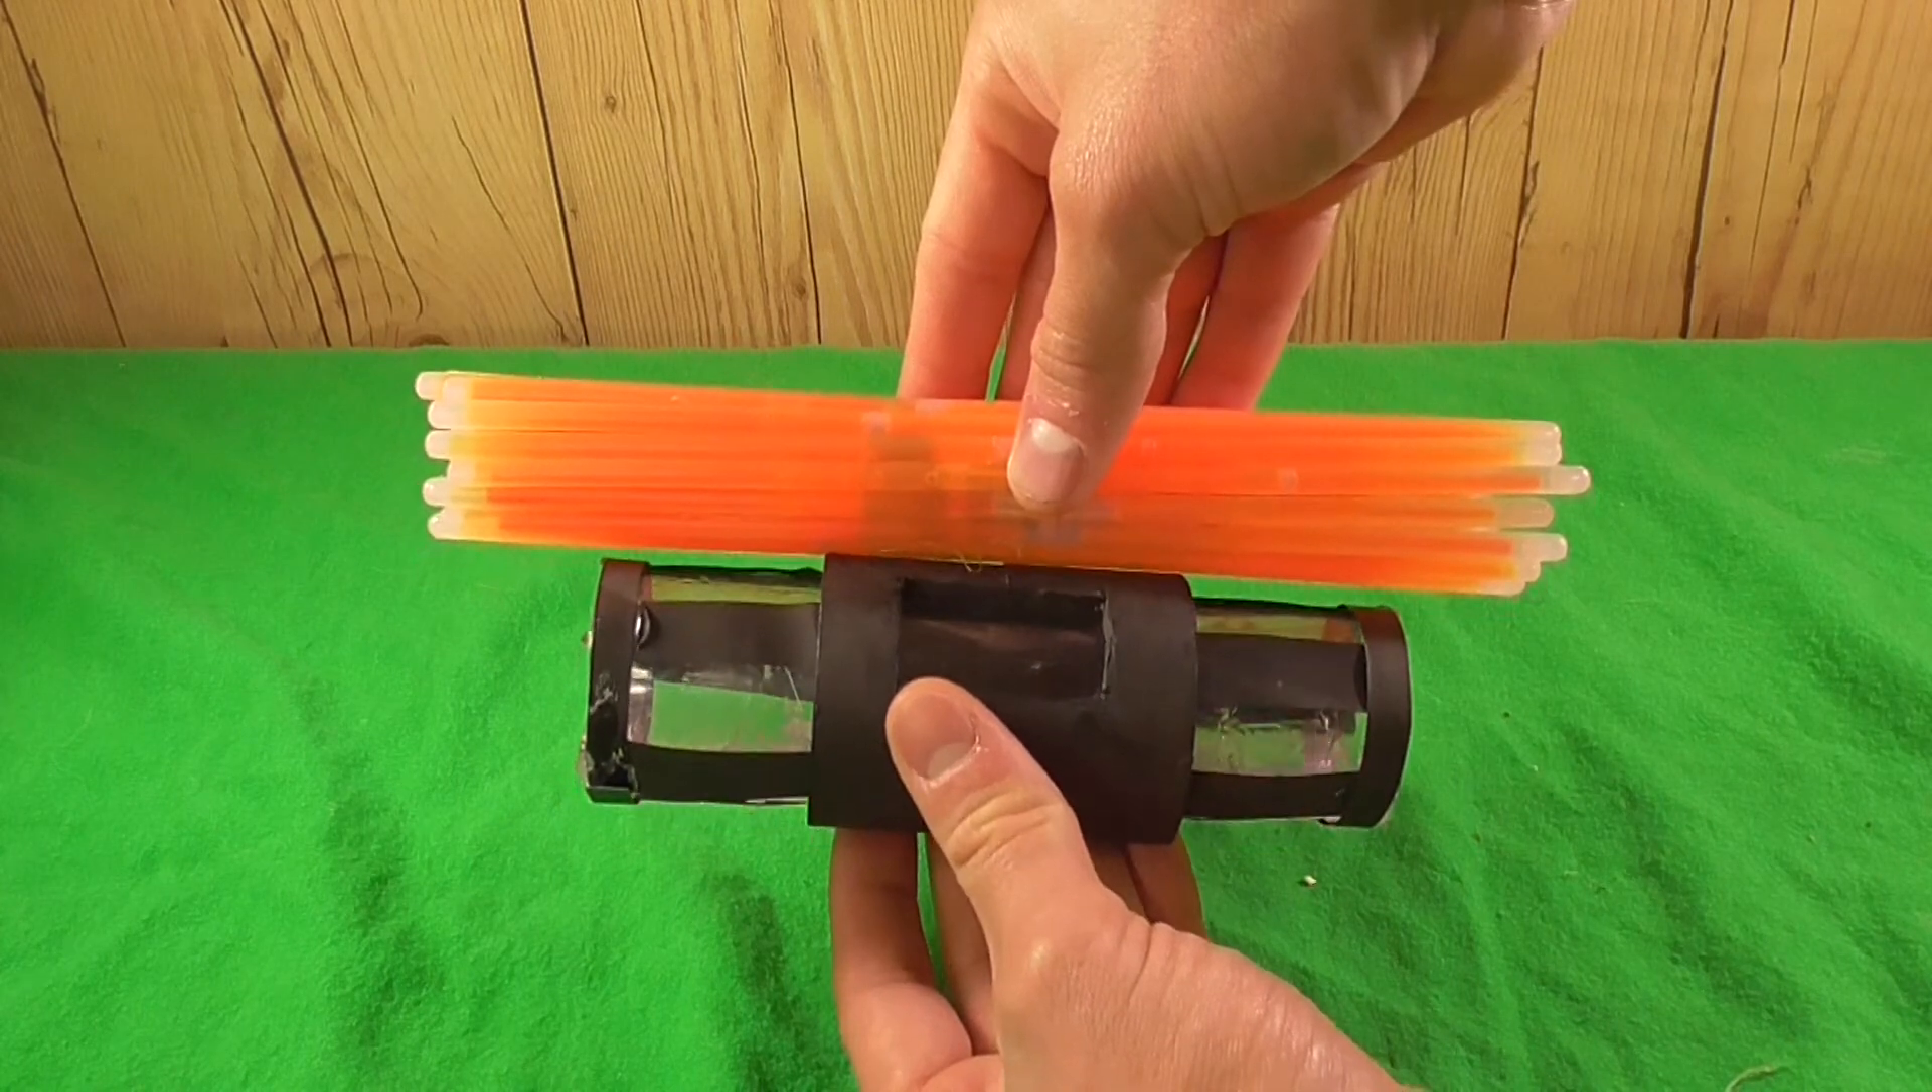However, it's a little bit too long for our body of our grenade.